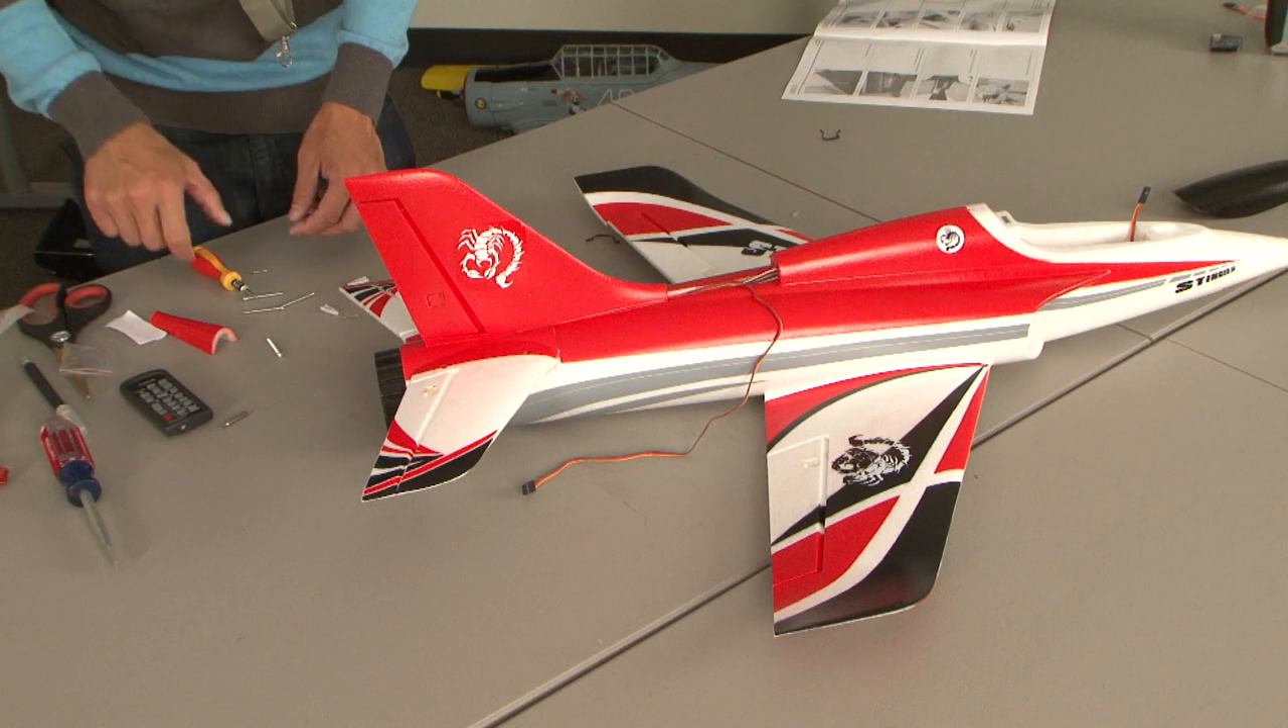And then tuck the back right into position. And it is down. Just like that your tail section is on.